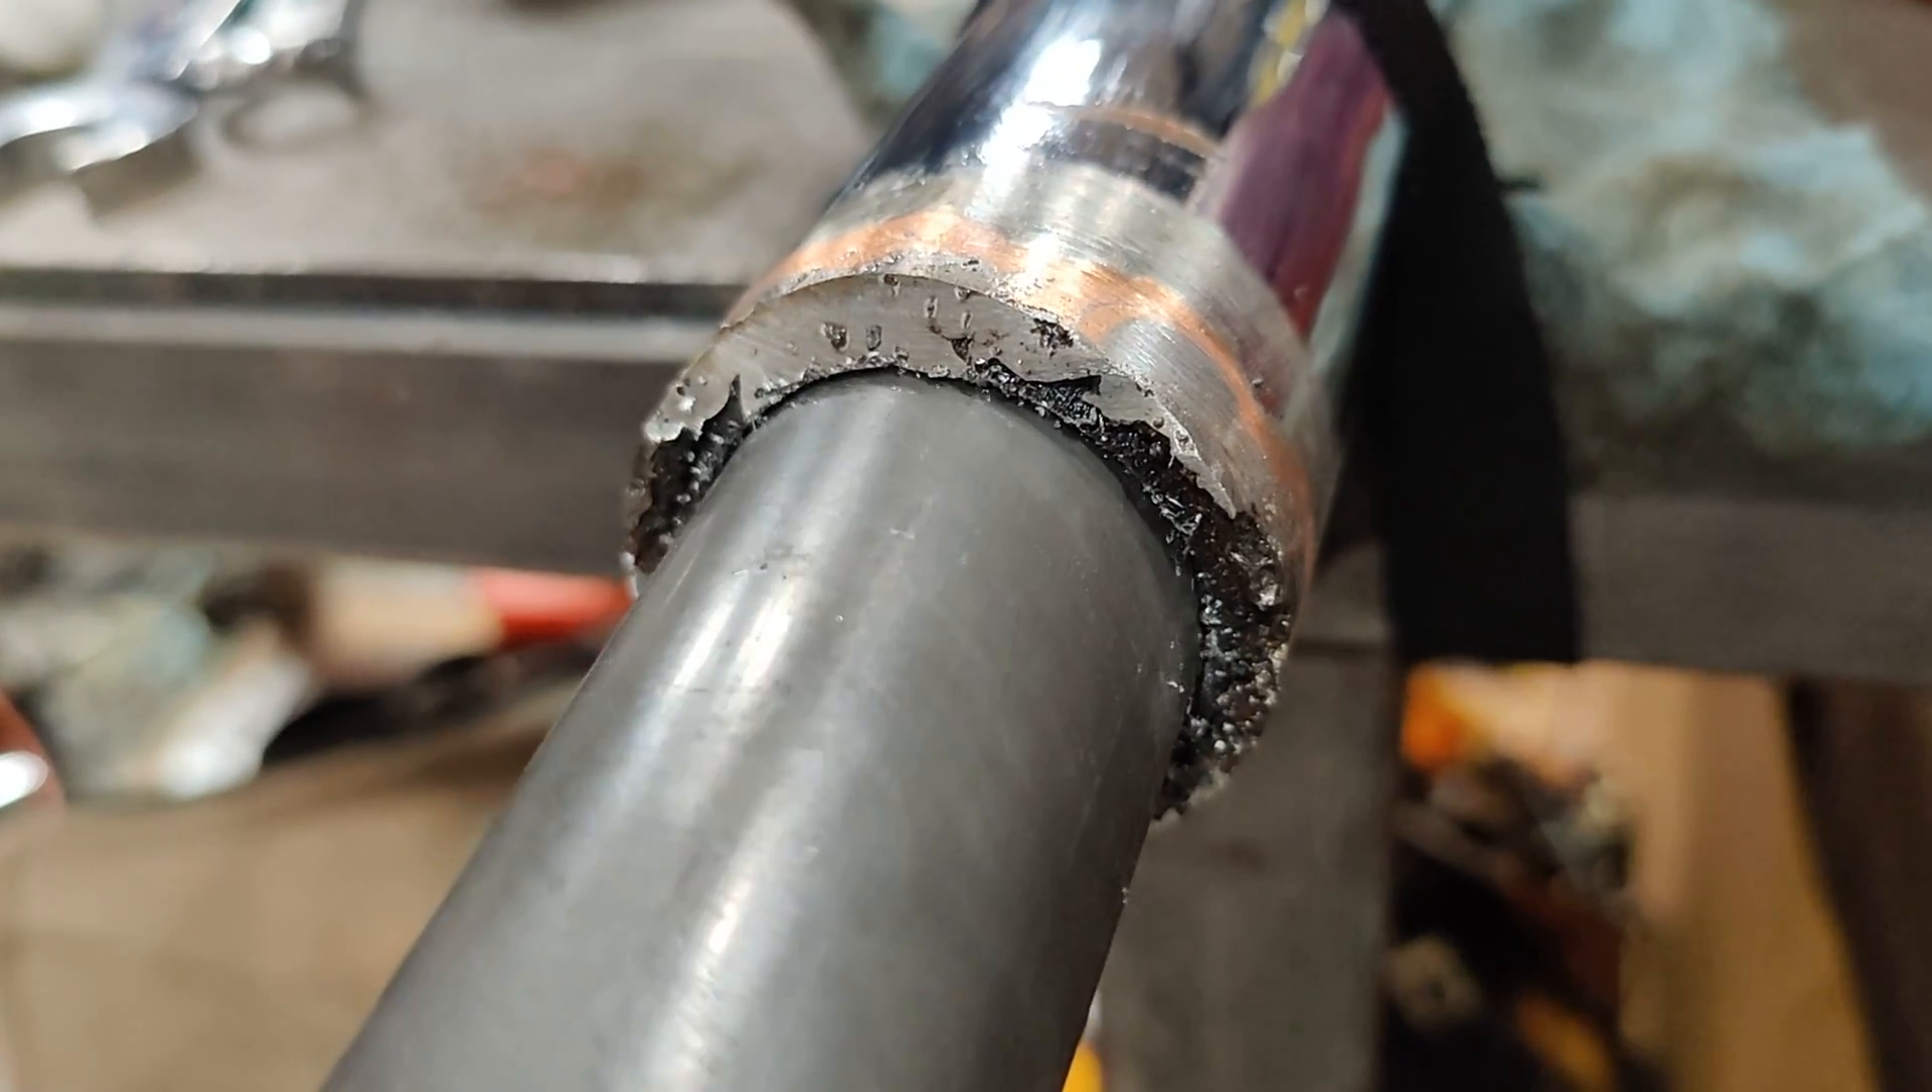The new sleeve is sliding in, so that's going to work.